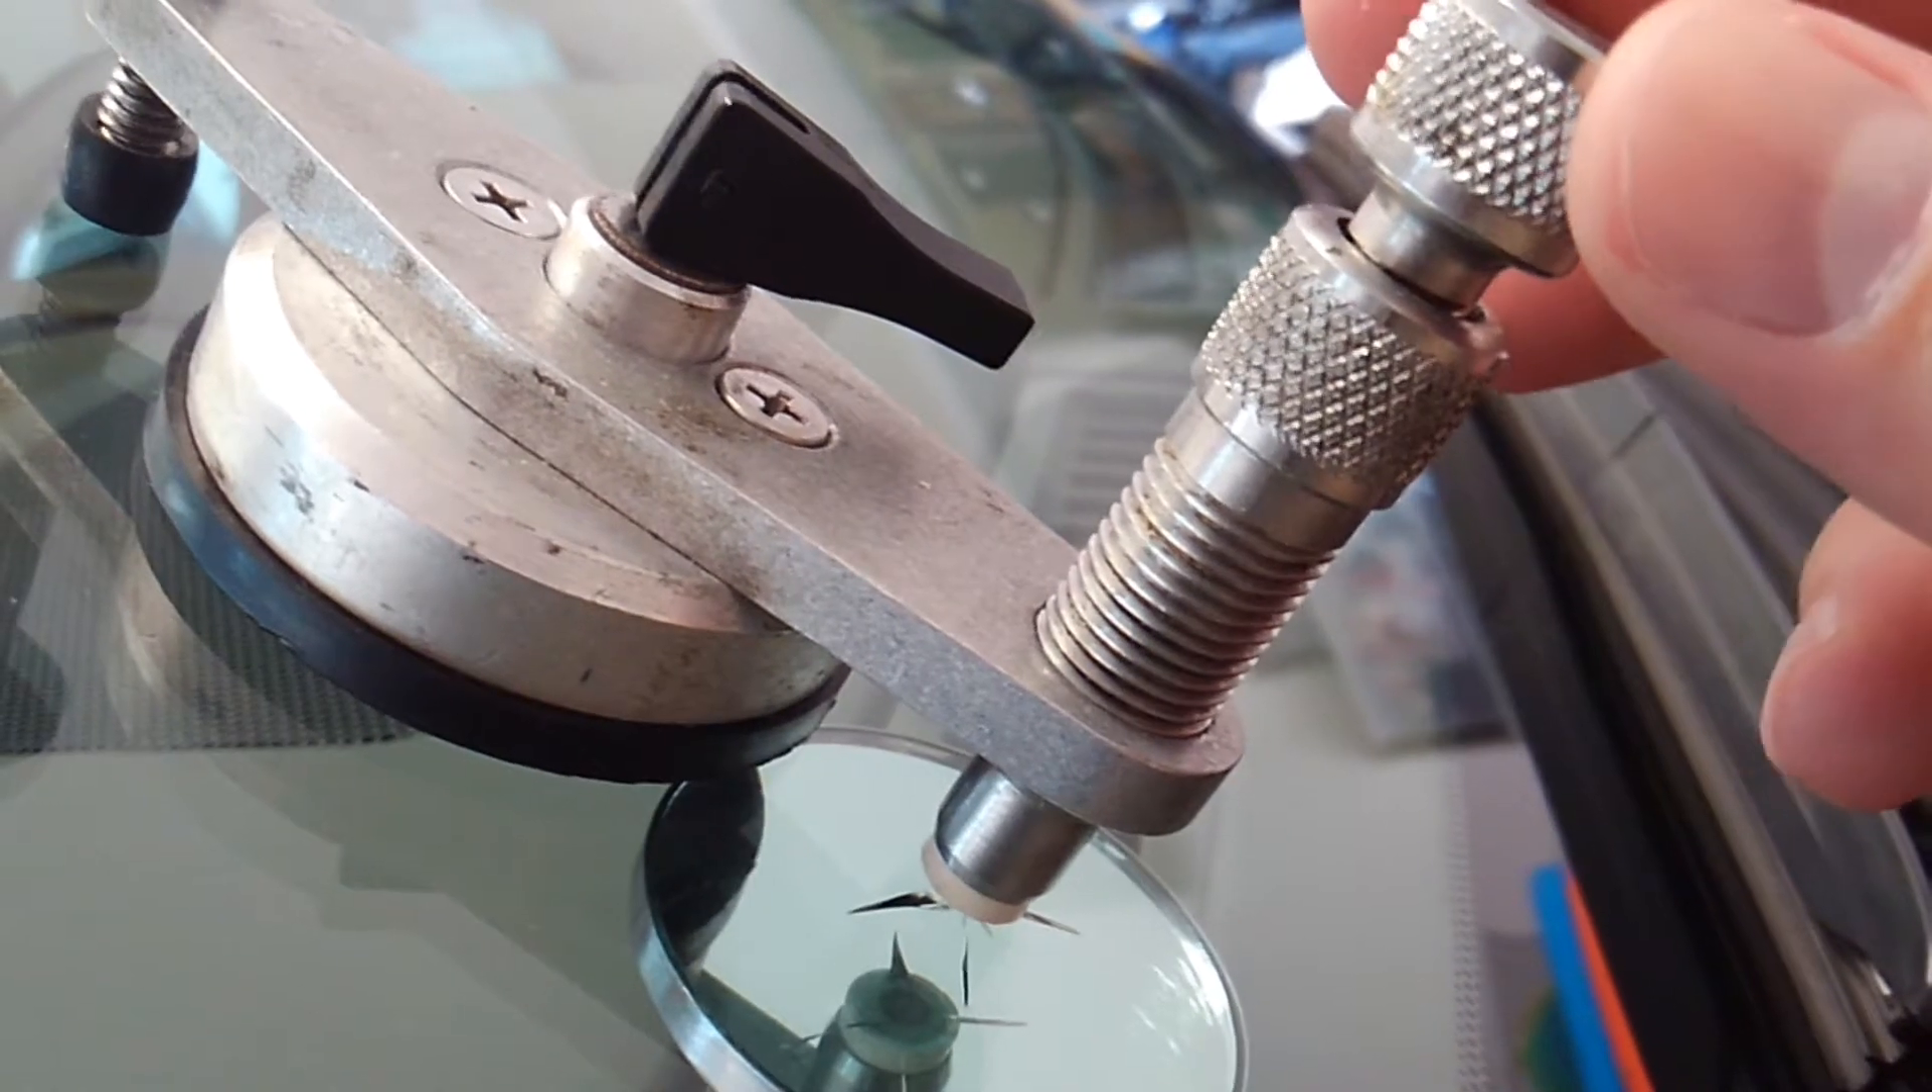All right as you can see we now have the bridge assembly set up right over the top of that crack right where I drilled.